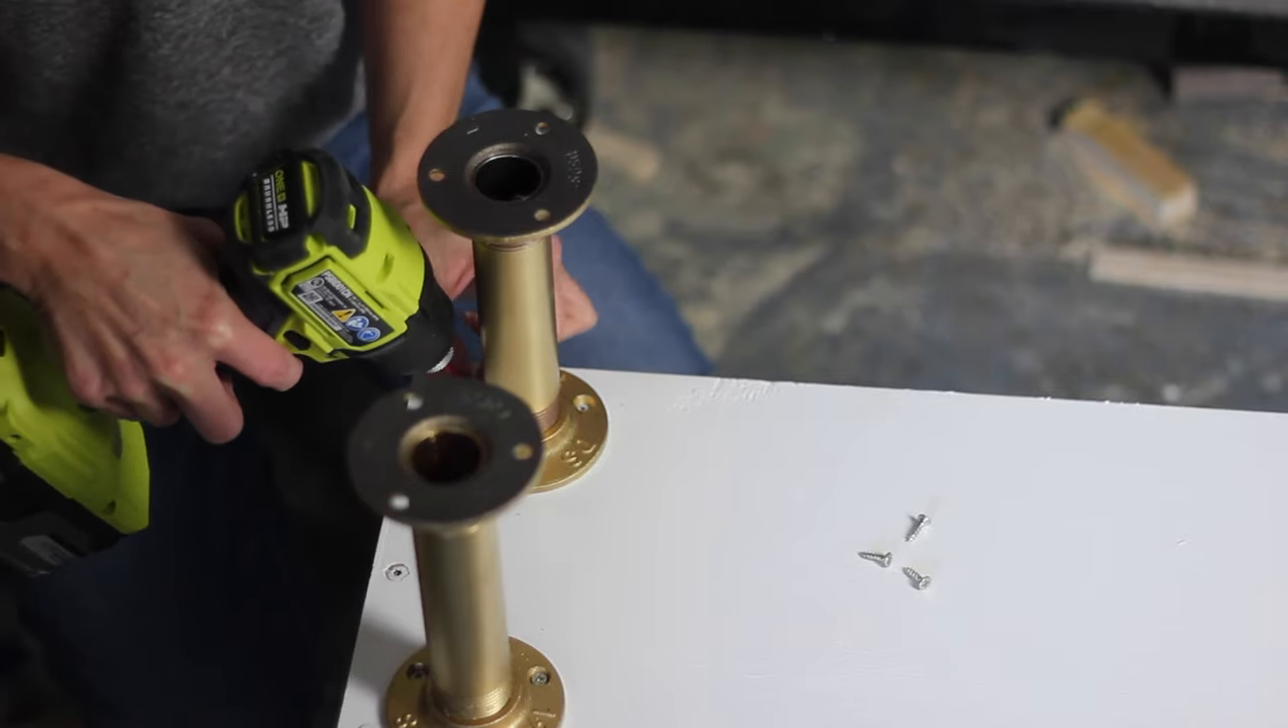I flipped the bottom shelf over and attached the first pipes to serve as the legs.